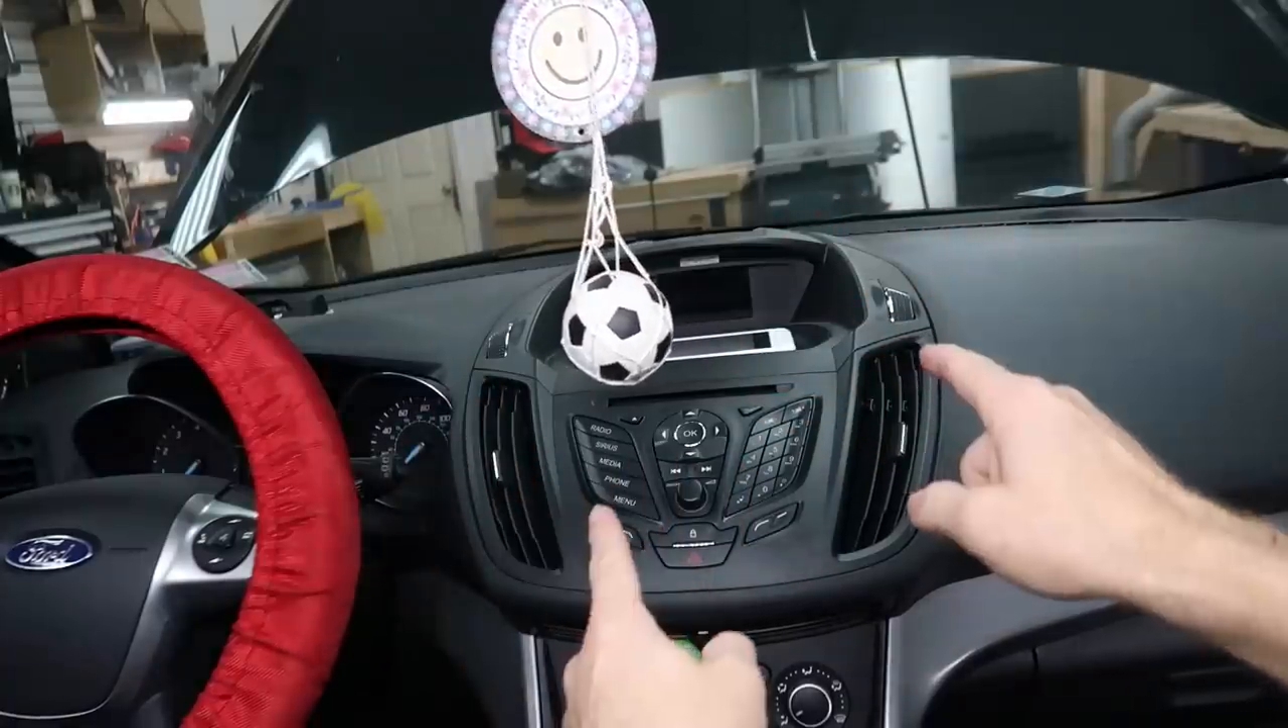All right the dash is back together.